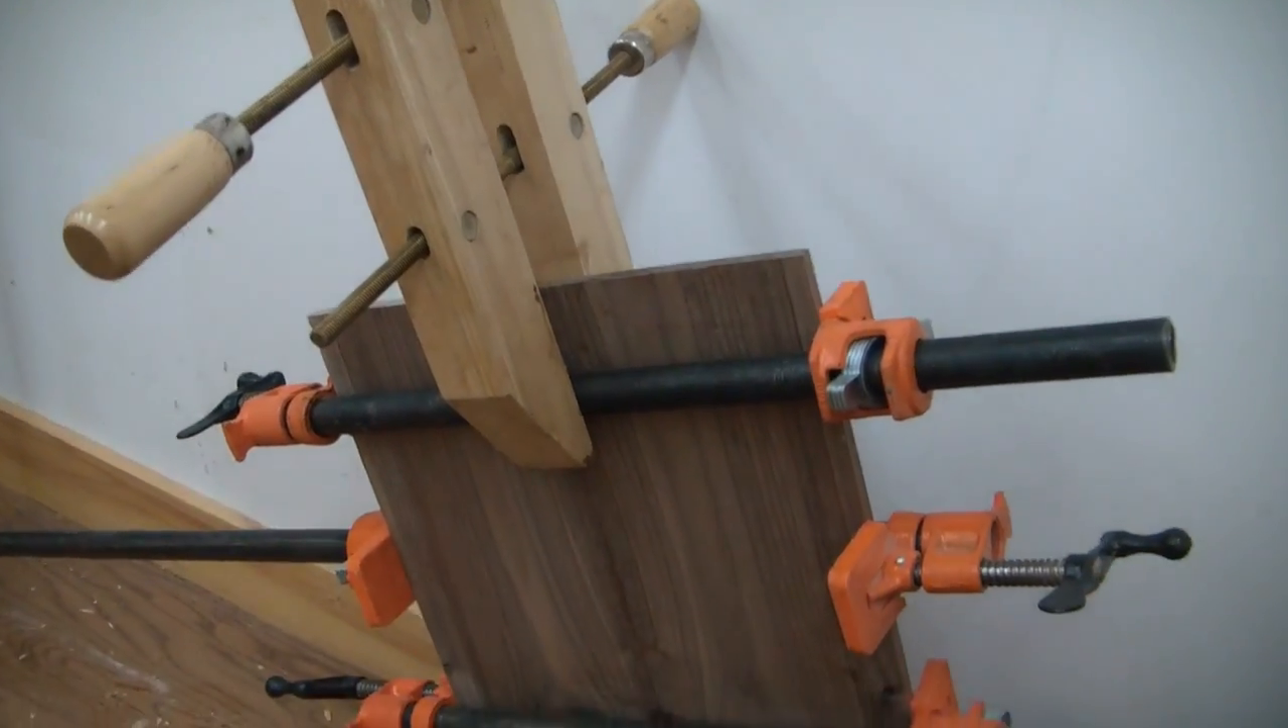I added a few more clamps onto this bottom and also I put these wooden clamps on here because I wanted to make sure that the bottom stays nice and flat while that's gluing up.